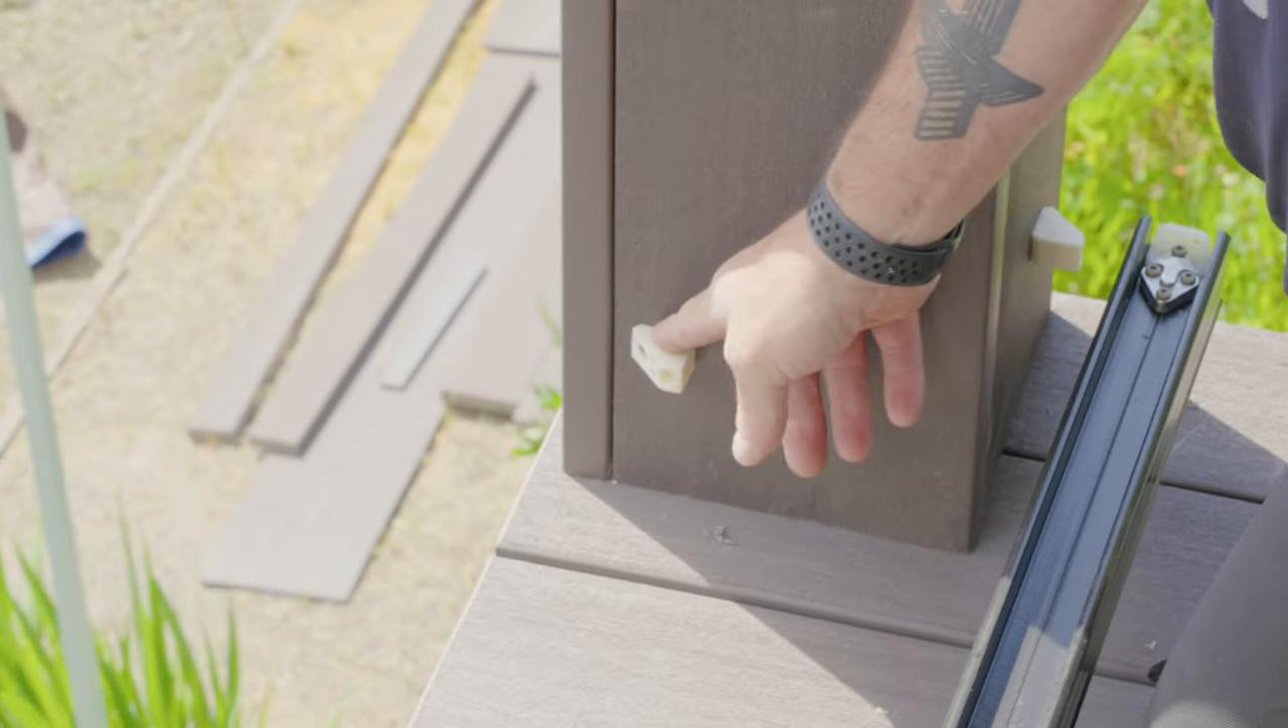All right so here's our bottom rail and we have these brackets that we've attached we've pre-attached to the post.